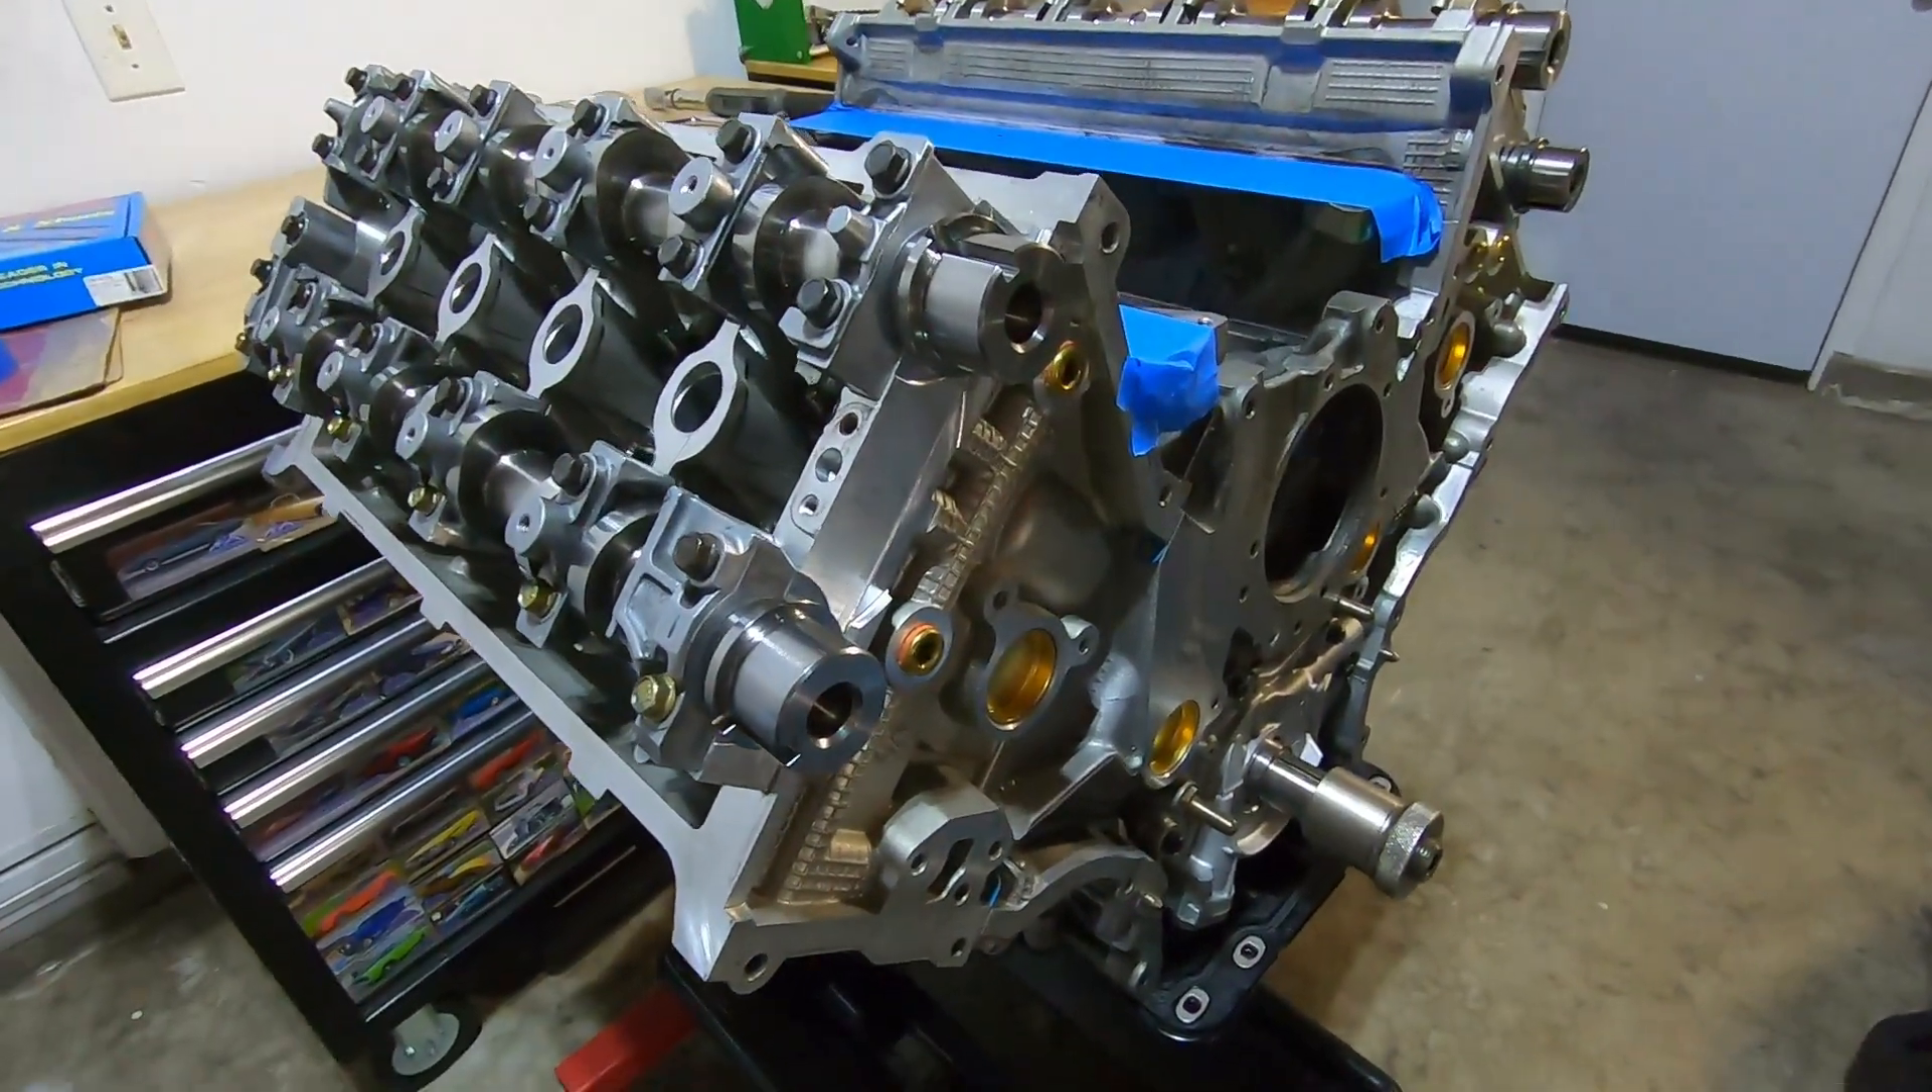All right, so there you got it. The cylinder heads are installed, torqued down, ready to go.